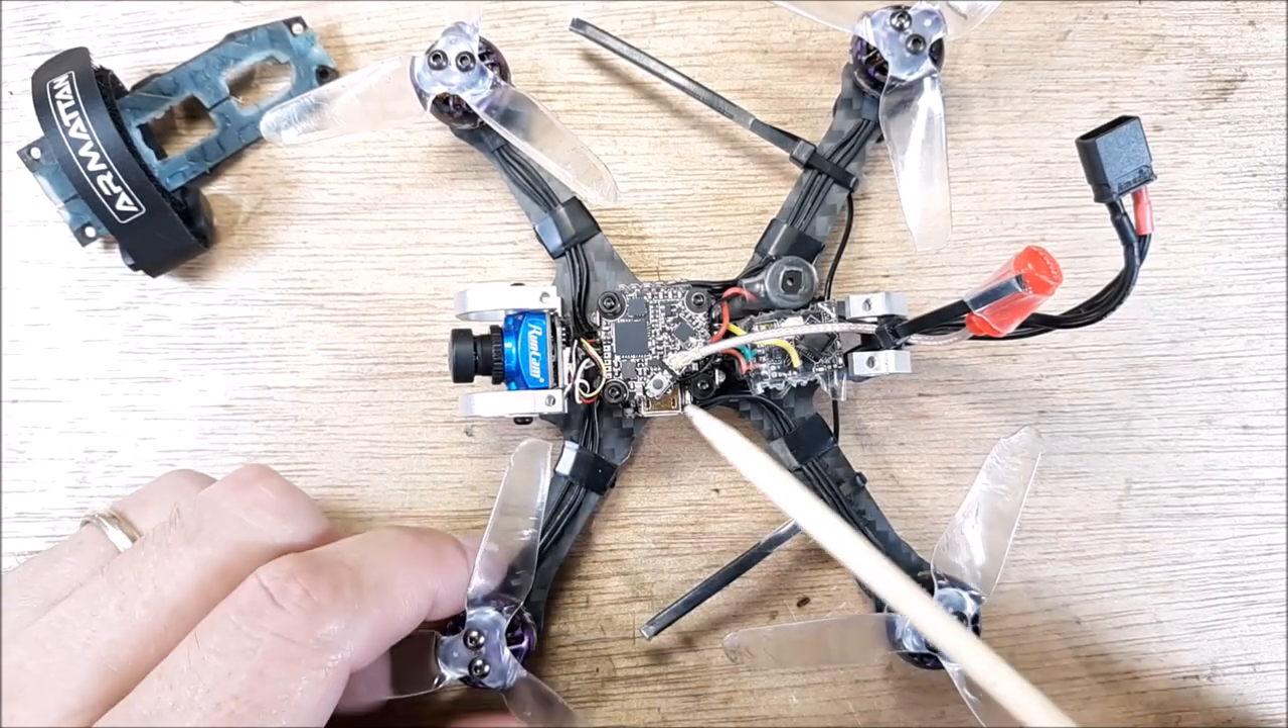All right, we've got the top popped off.